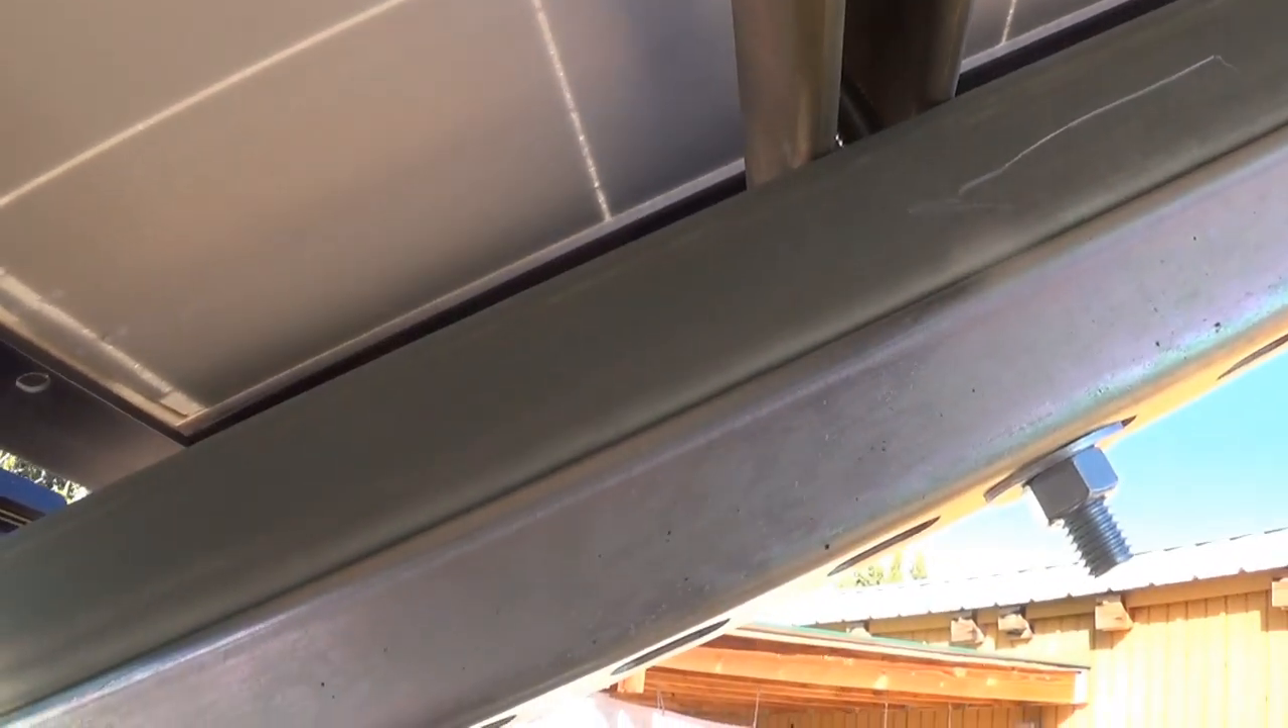See how I got the bolt going all the way through.